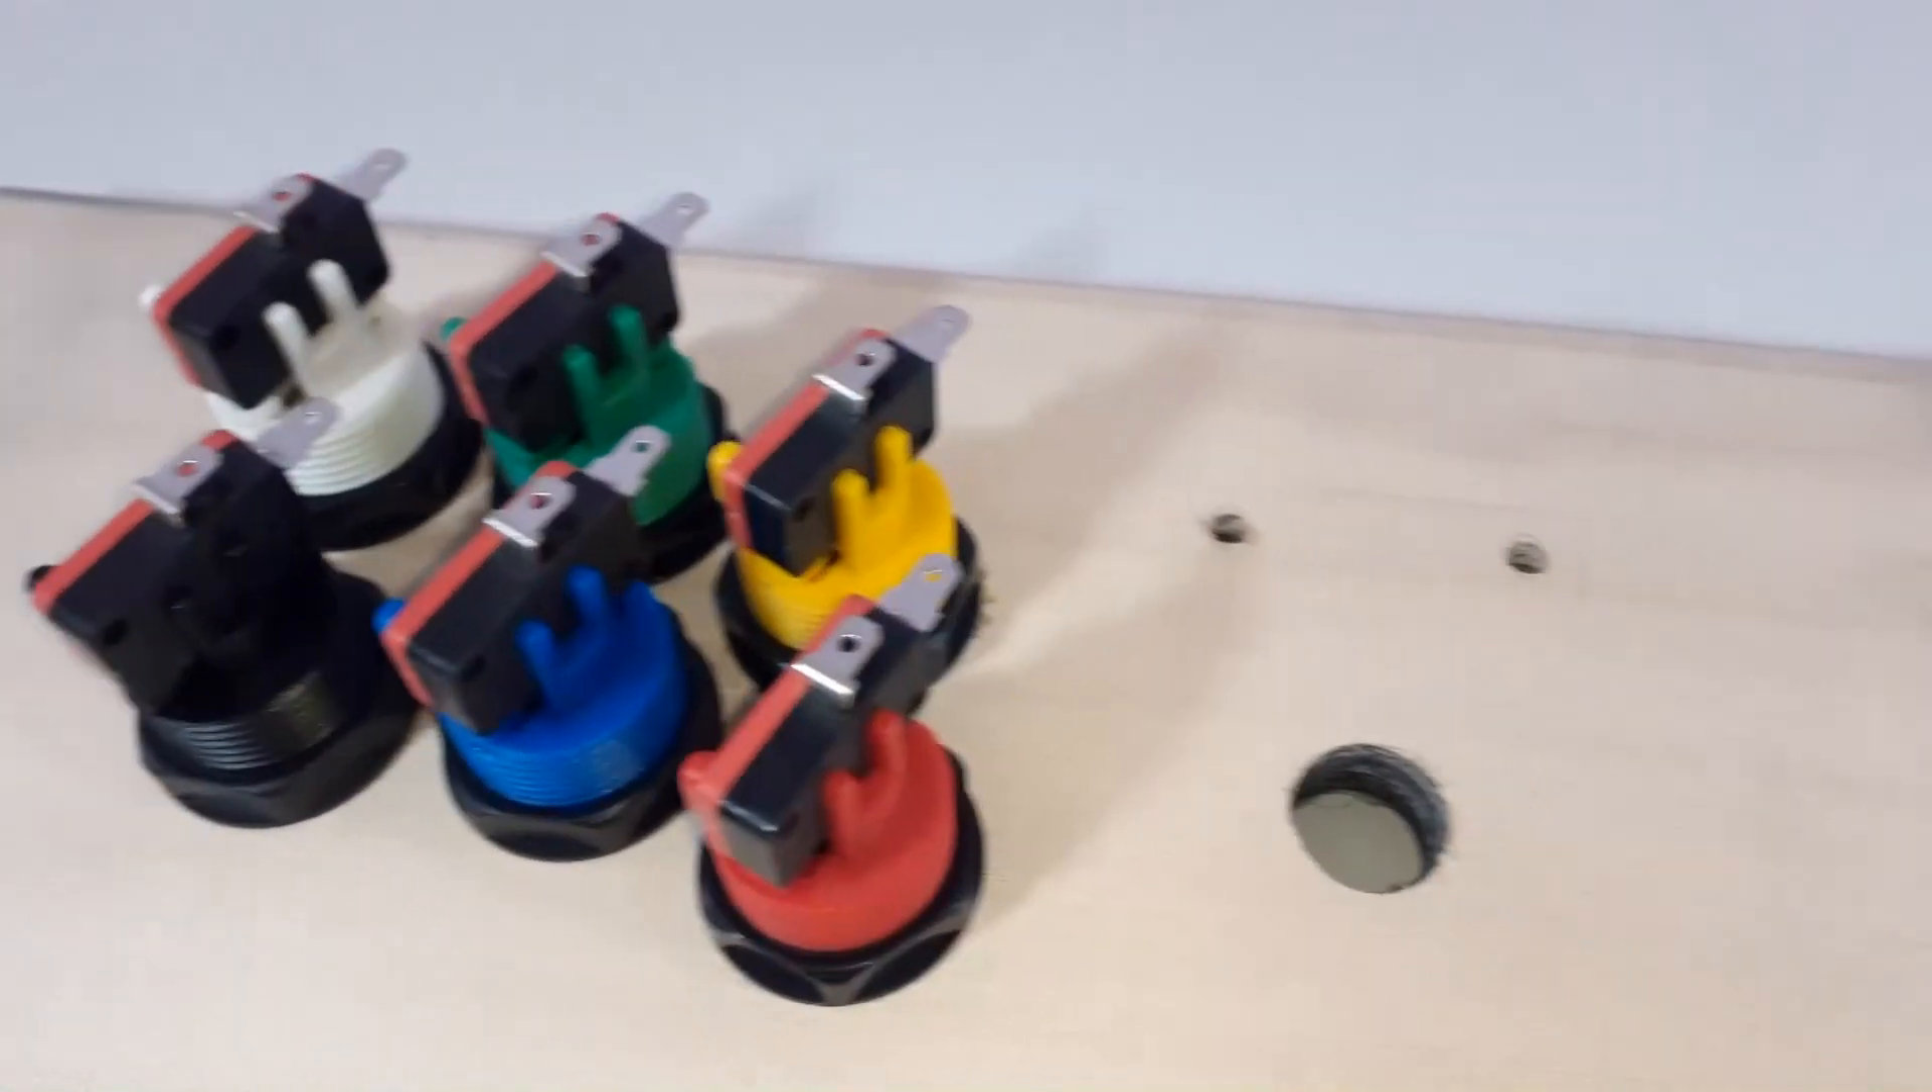Ed ecco come si presentano tutti i nostri pulsanti completi di microinterruttori.